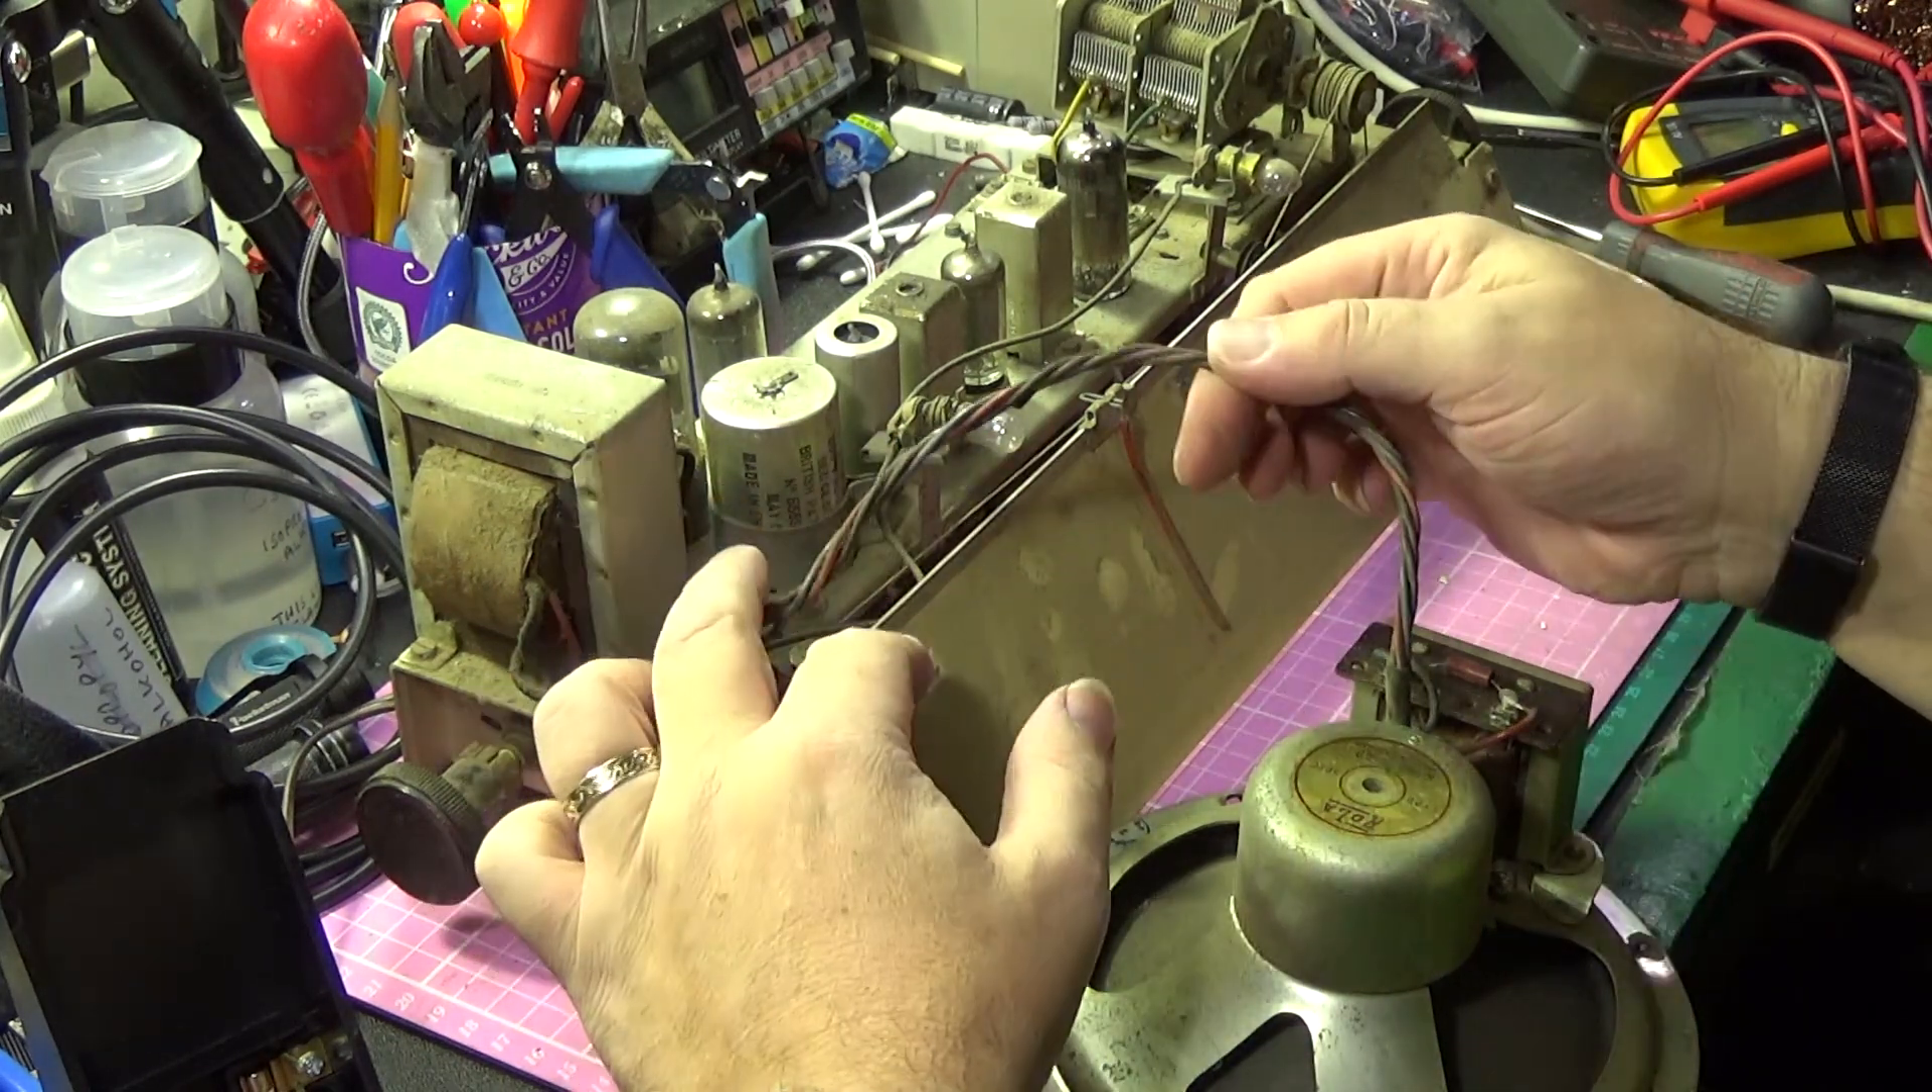Now, I've taken the speaker out as well because it's connected indirectly to the chassis here.